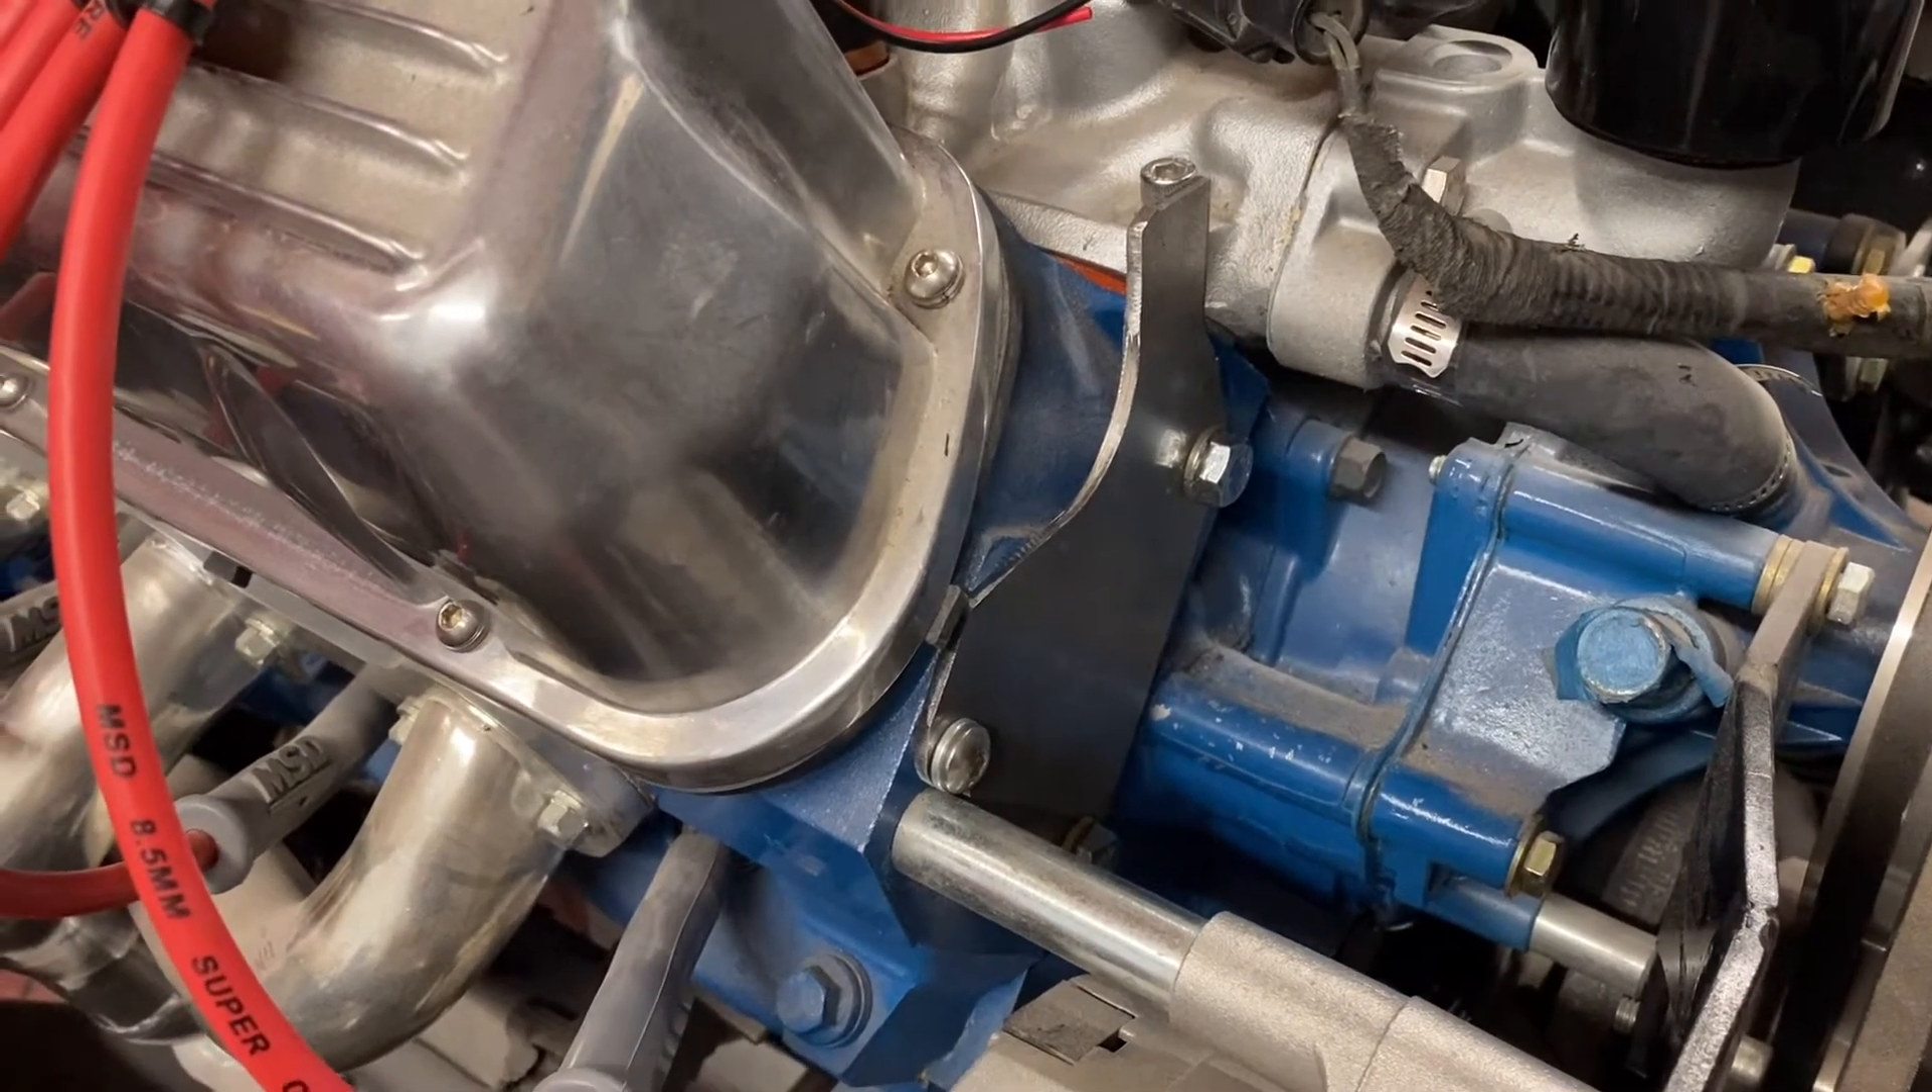Okay, I've got that mounting plate cut up and mounted to the cylinder head.